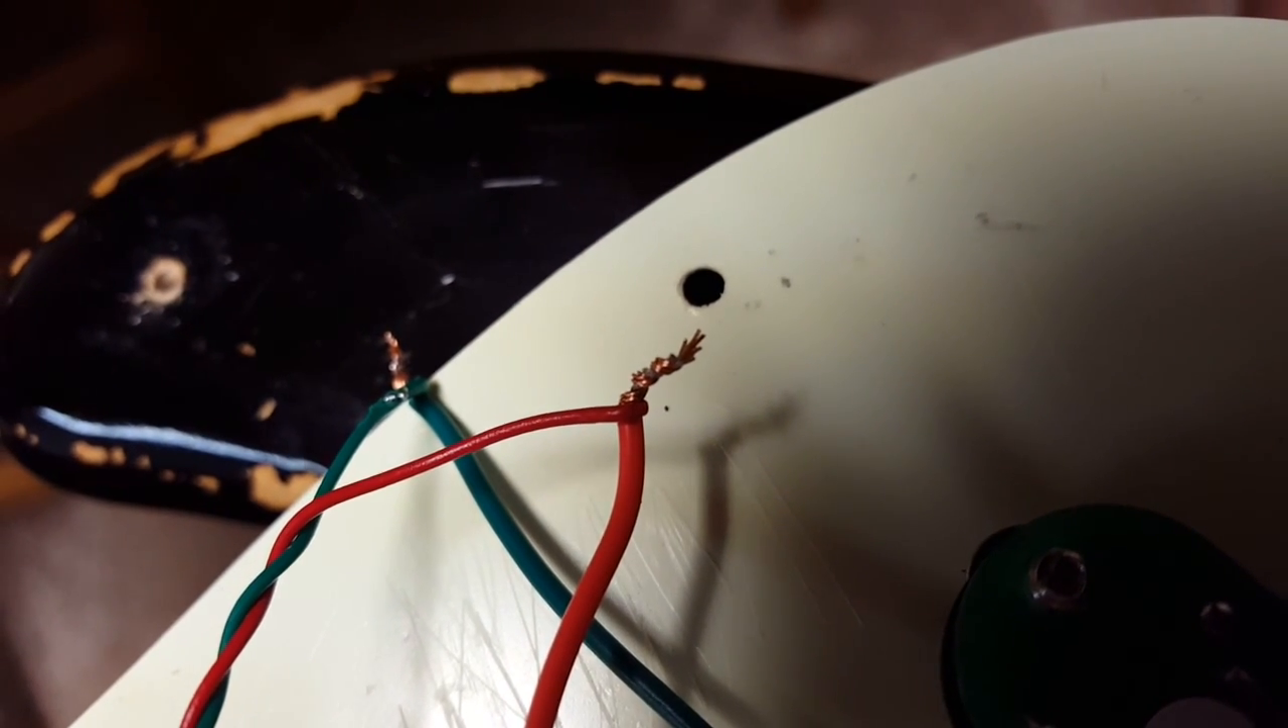What I've done is I've actually twisted the two wires together like a twist tie.